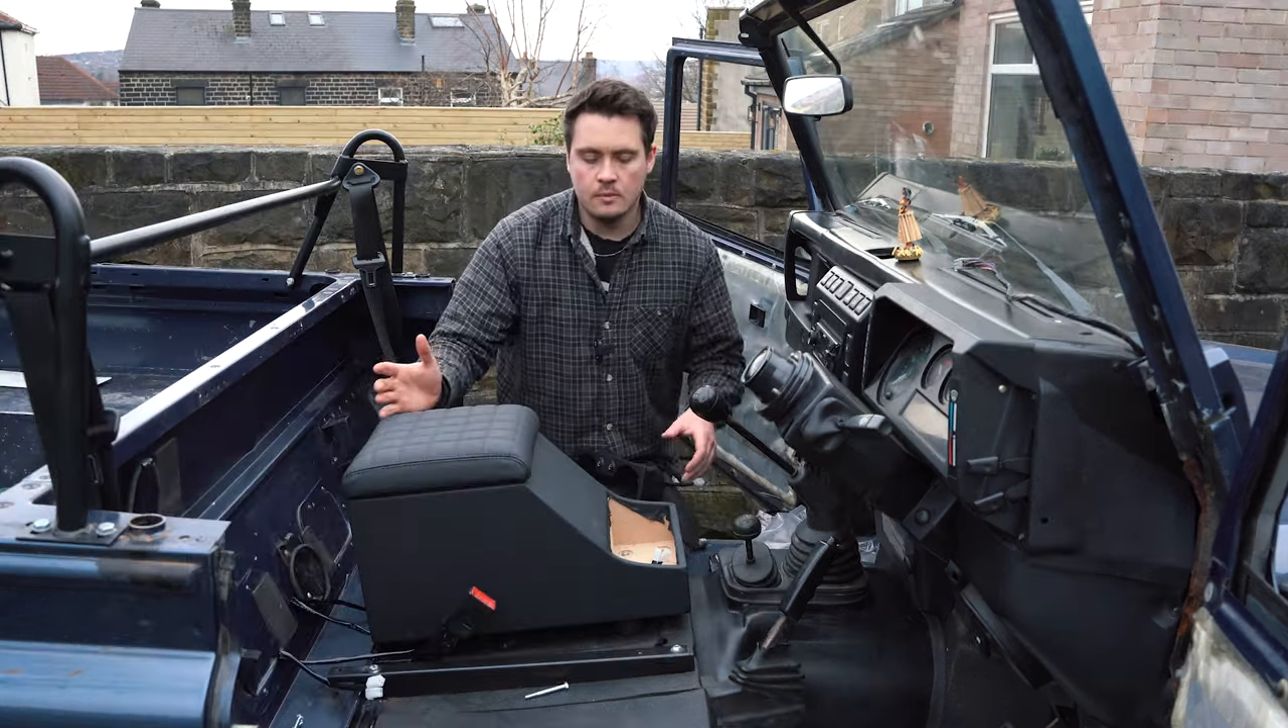That's the cubby box mounted up.